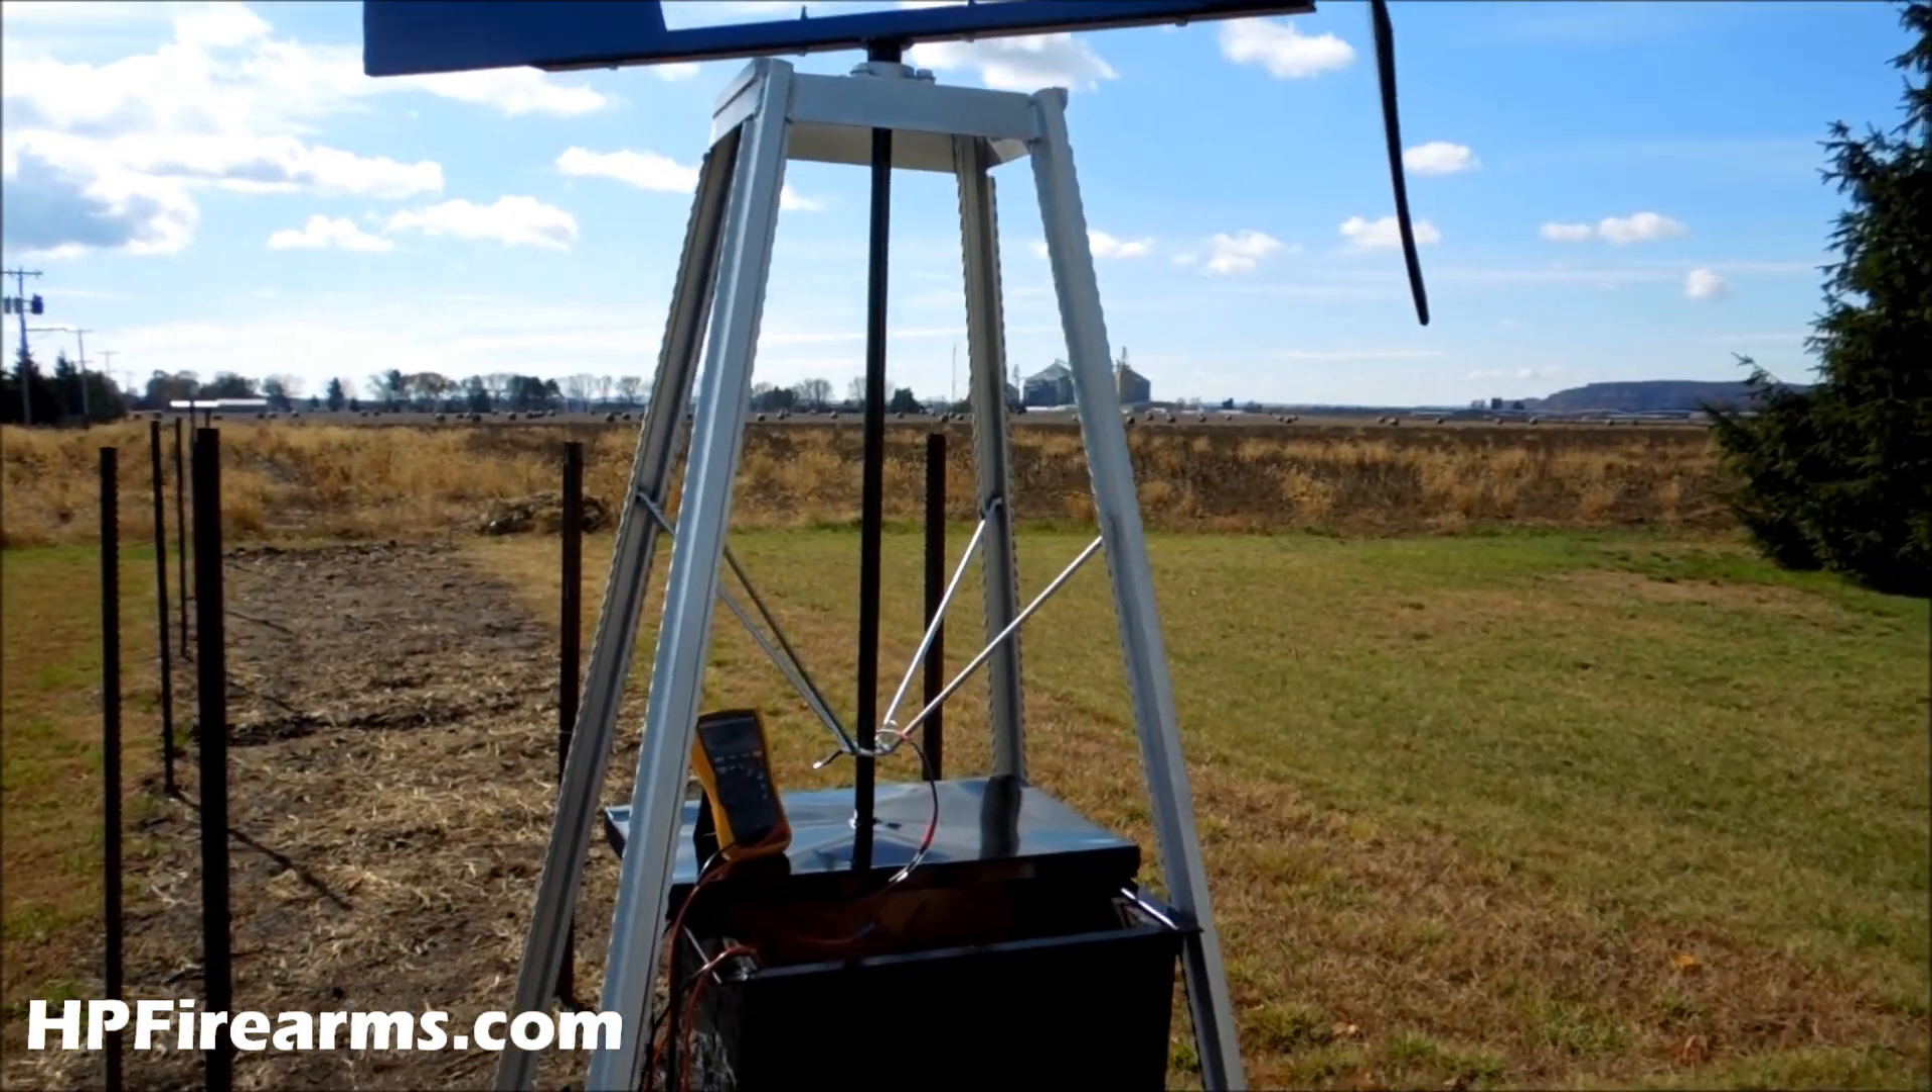So I've got the battery box installed here.